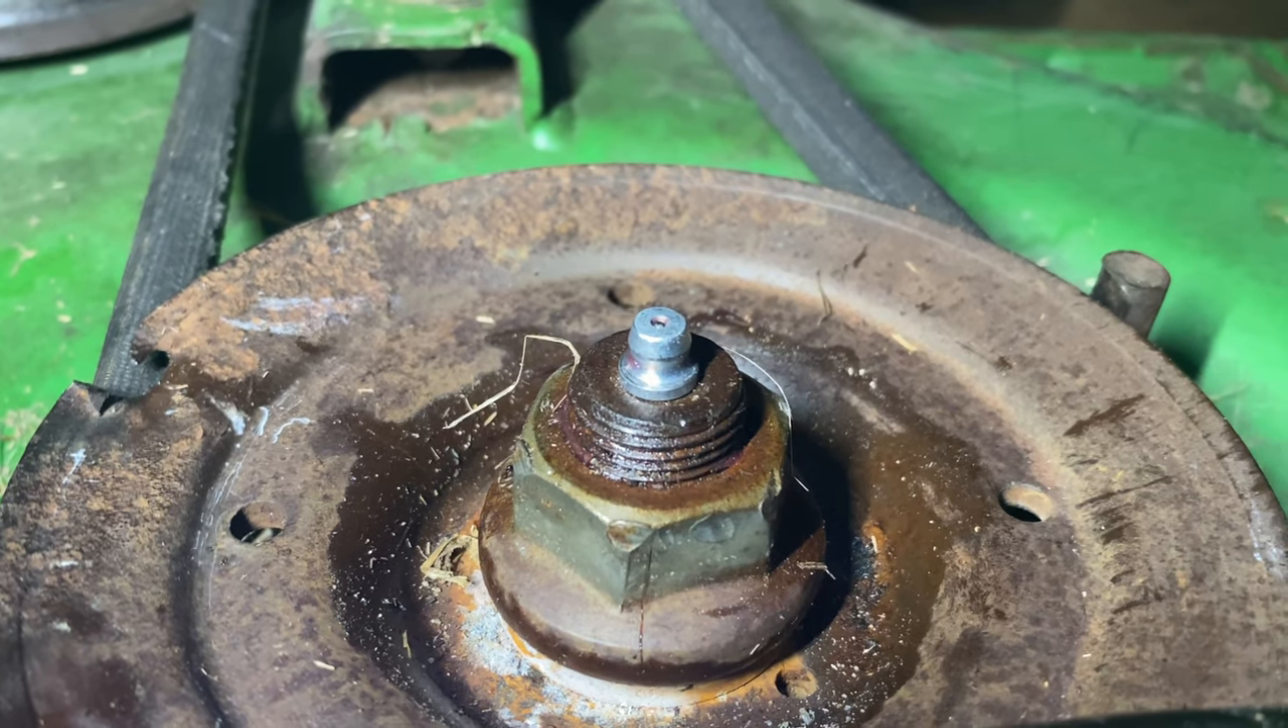One drive -in grease fitting changed on the old John Deere Z -Track 717A.